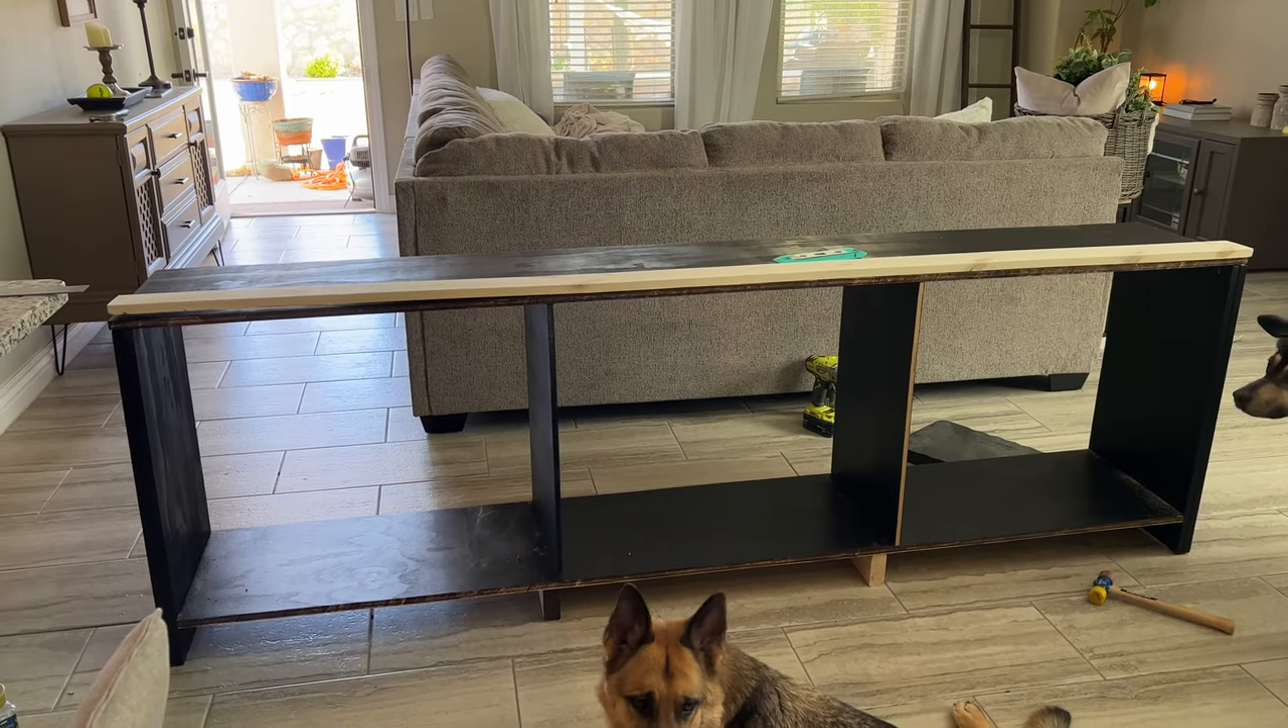And then we can get to adding the frame. As you can see, I already have one part of the frame there at the top and the frame, I am not going to paint until after we install it.